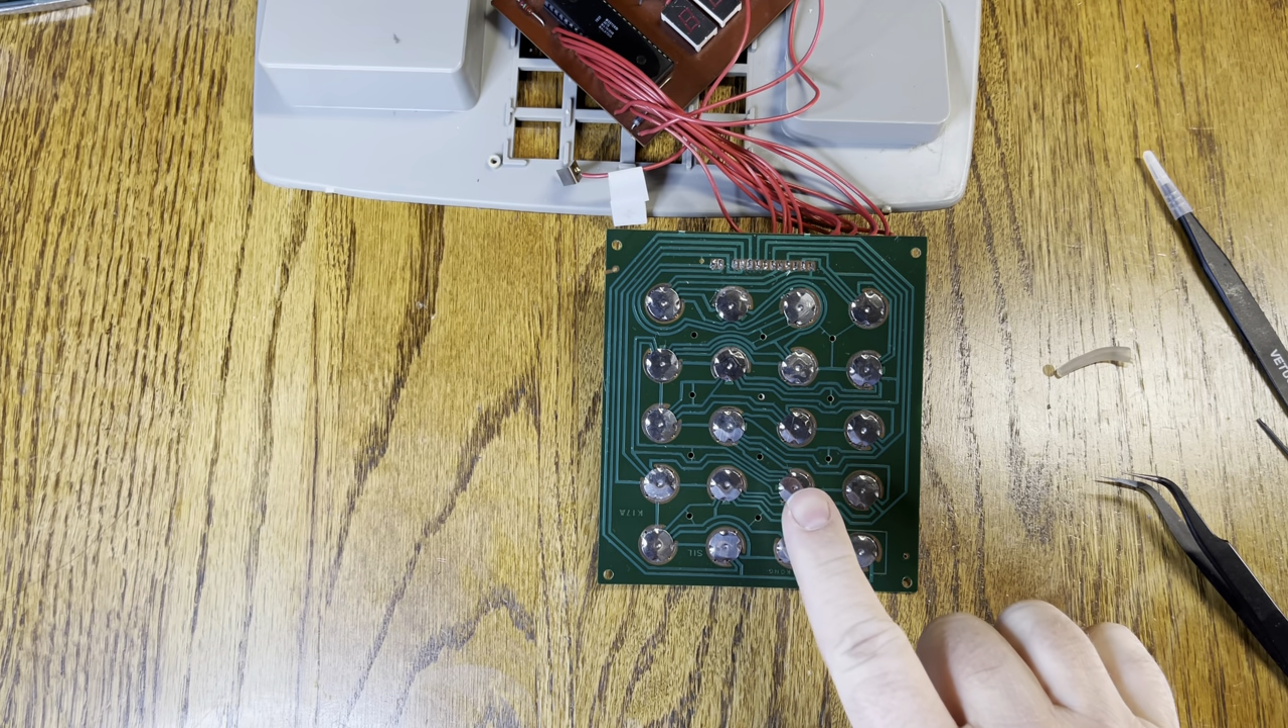So, I have all the buttons in place now, but before I test this out, I need to tape them down so they don't fall off while I'm testing it.